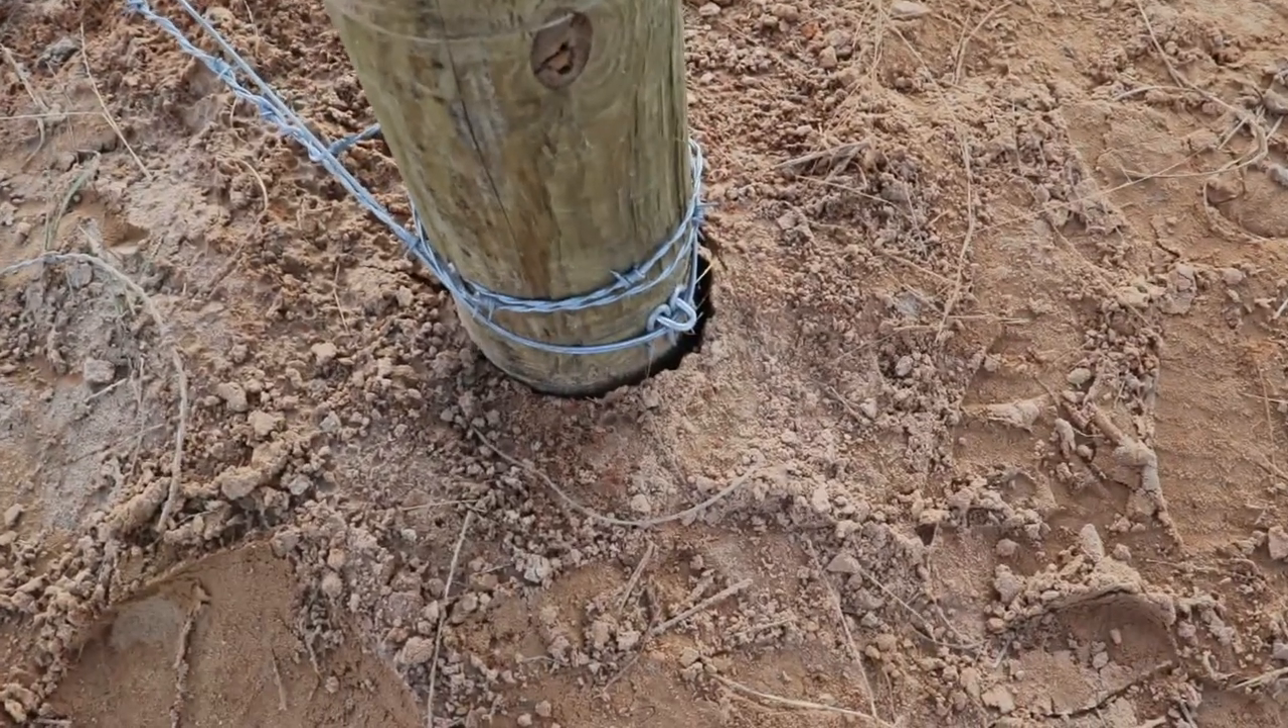Now, you can see the gap that formed as we tensioned it.